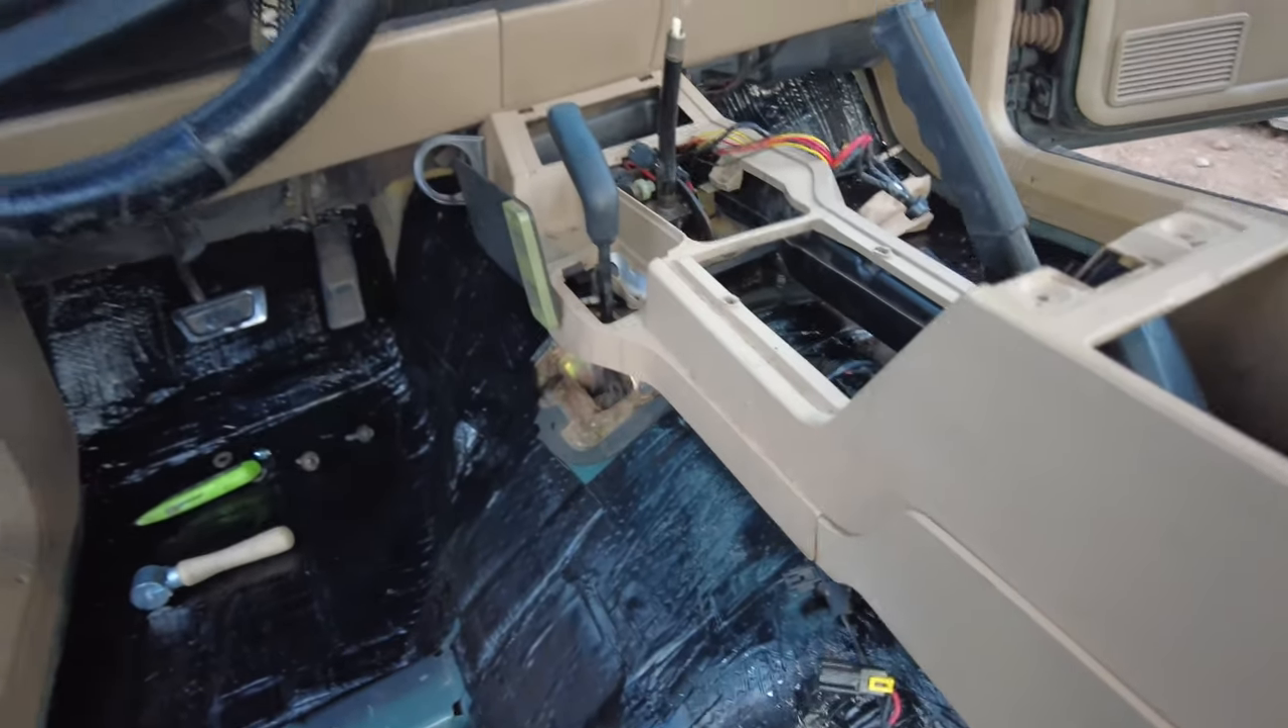Most of the center console is in i just have to uh put in all the gauges.